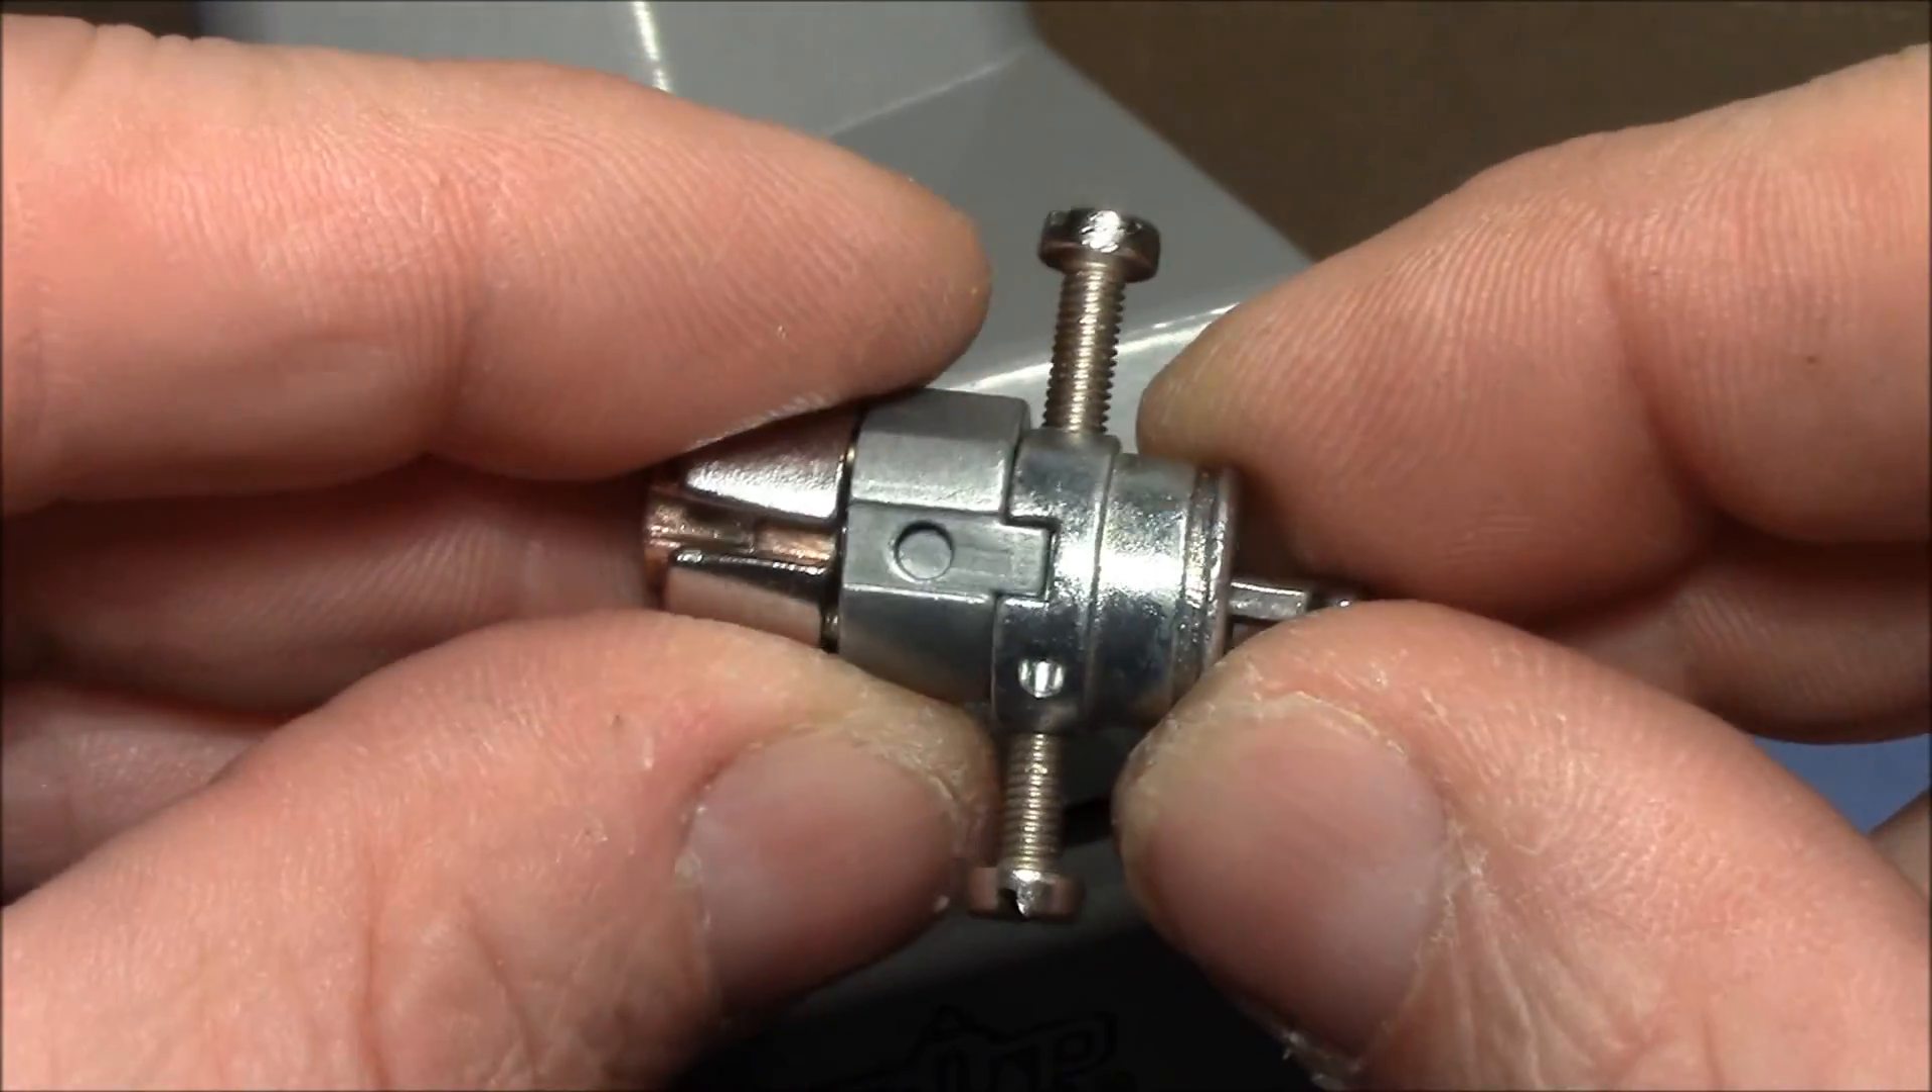I've put back the two screws in the very bottom part.